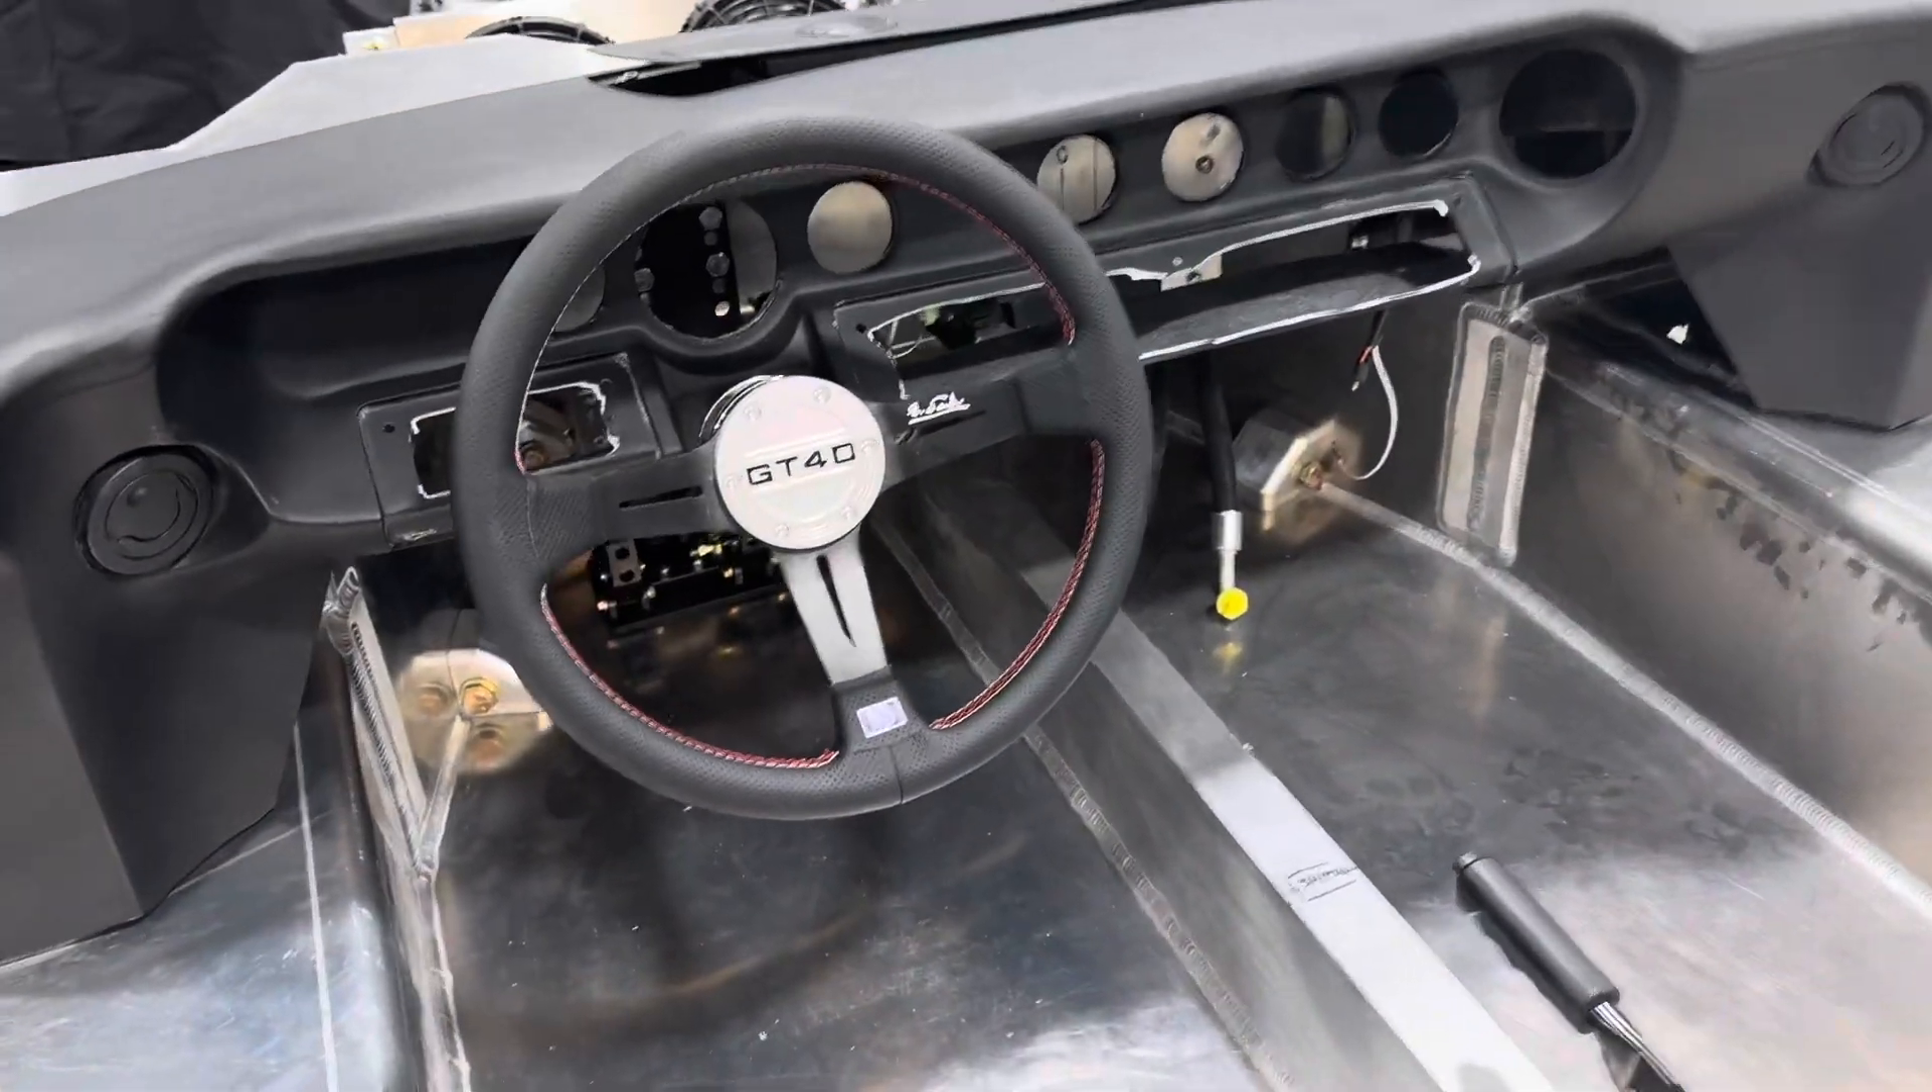Here's a follow-up with the steering wheel set in. The dash is in place where it belongs, left and right.